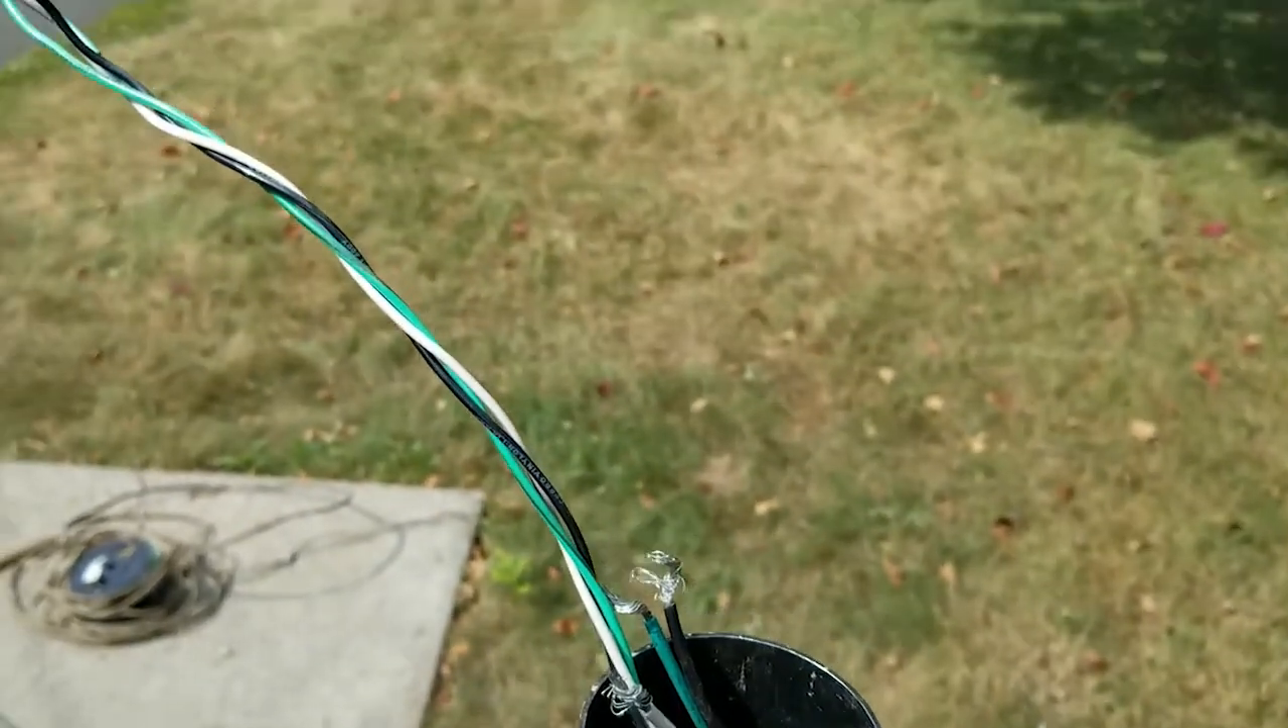There's the wire coming out, ready to hook up.